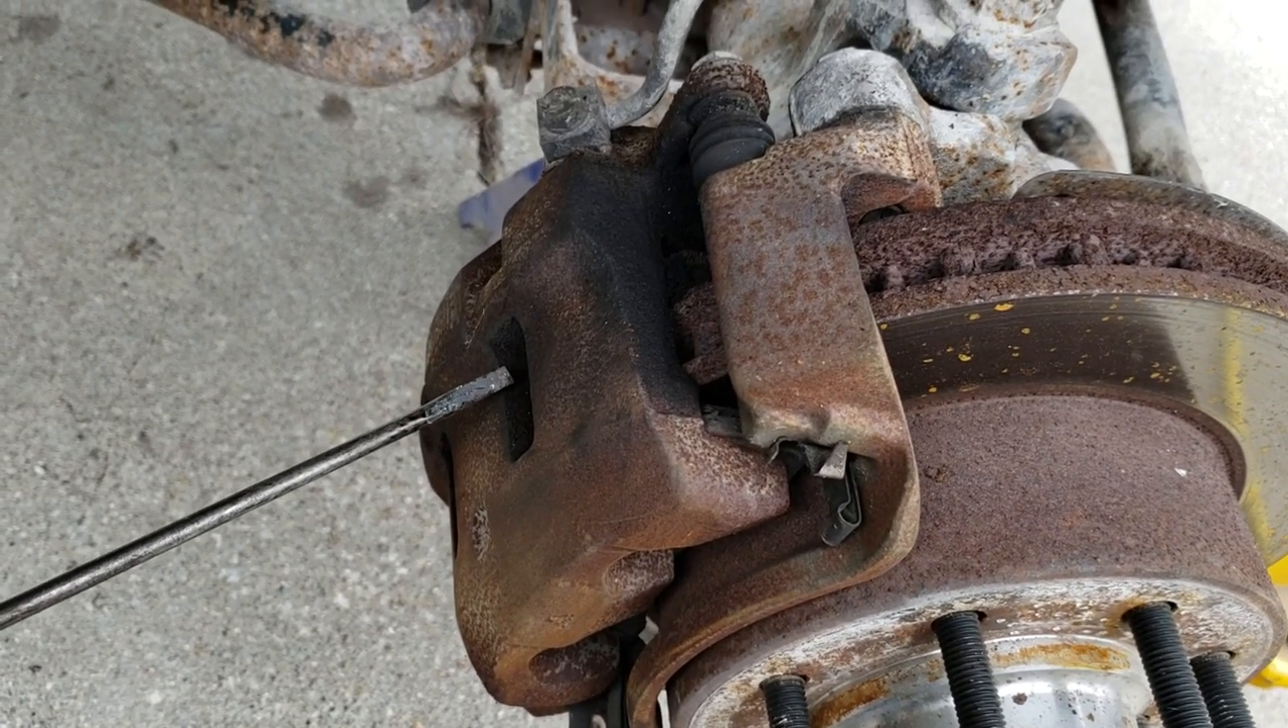So we got the wheels and tires off out of the way.